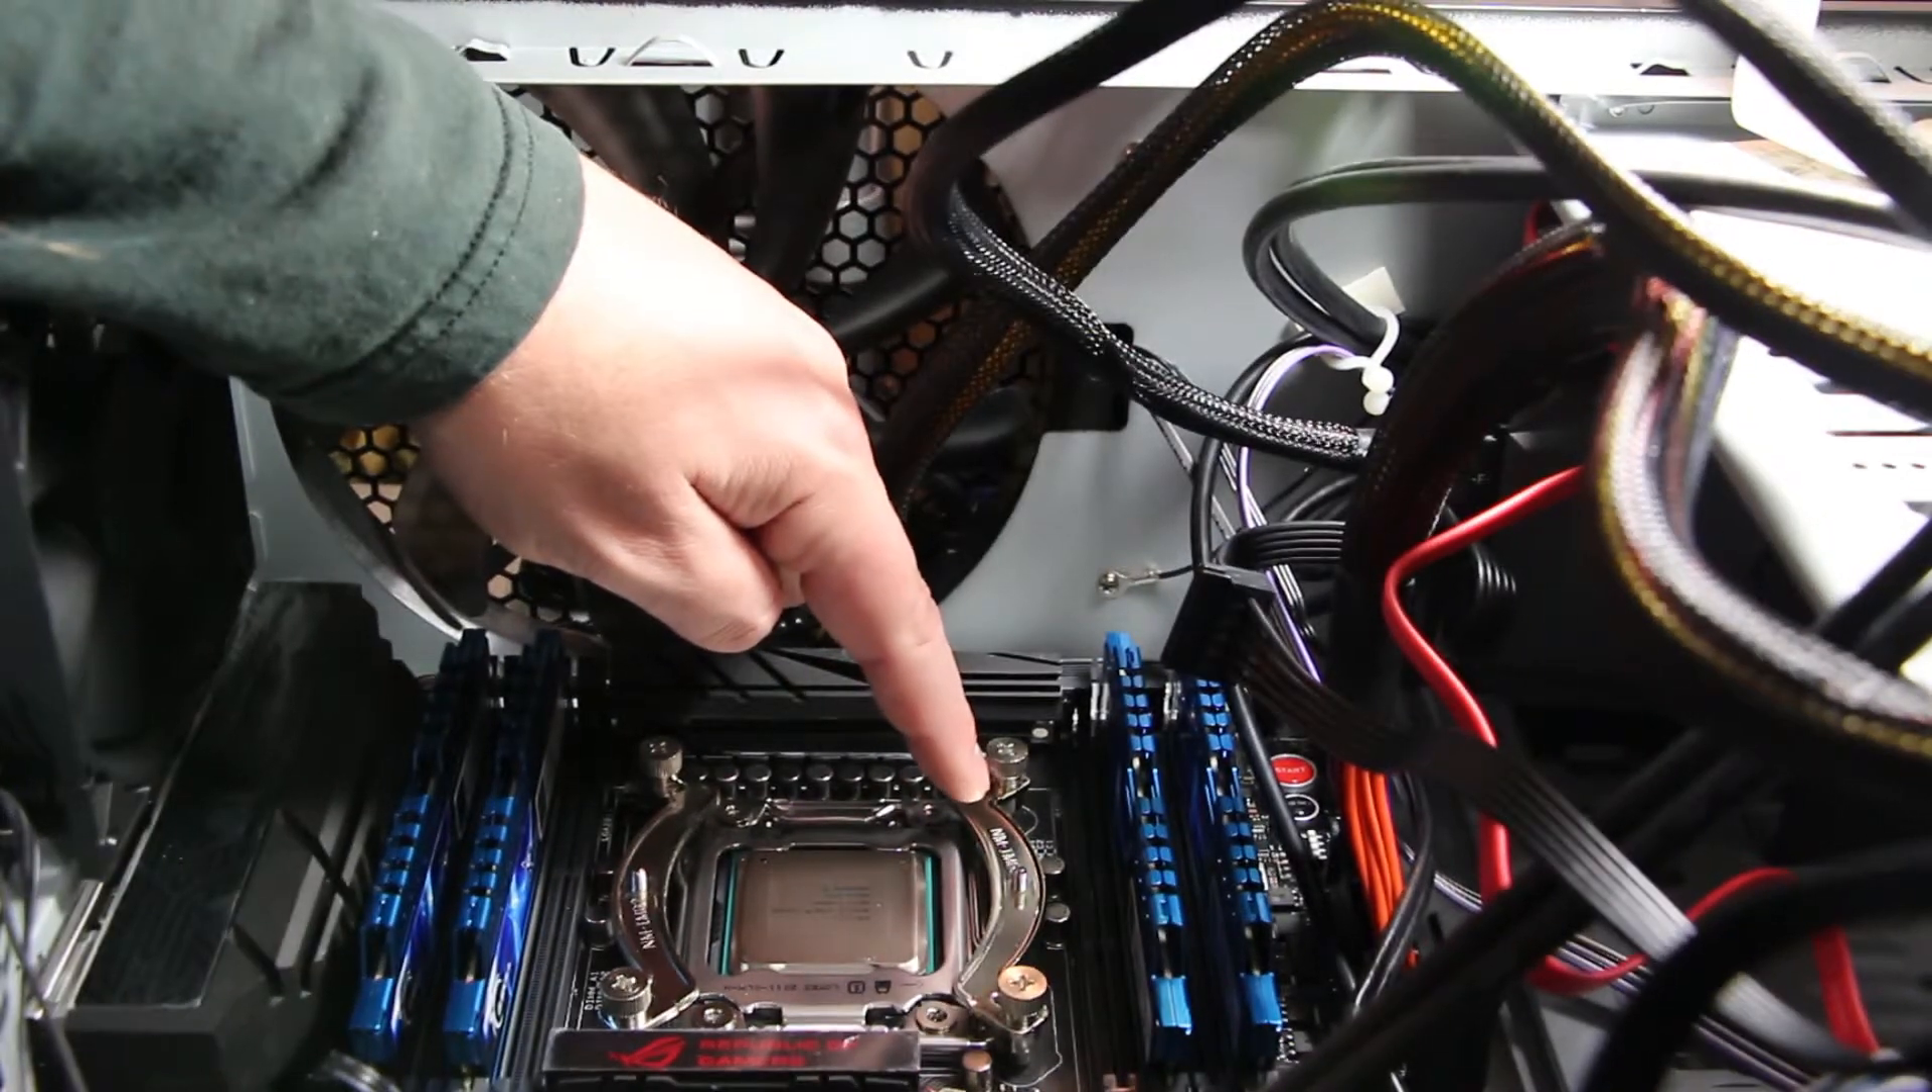You'll also notice I've installed my CPU and I've installed my RAM.